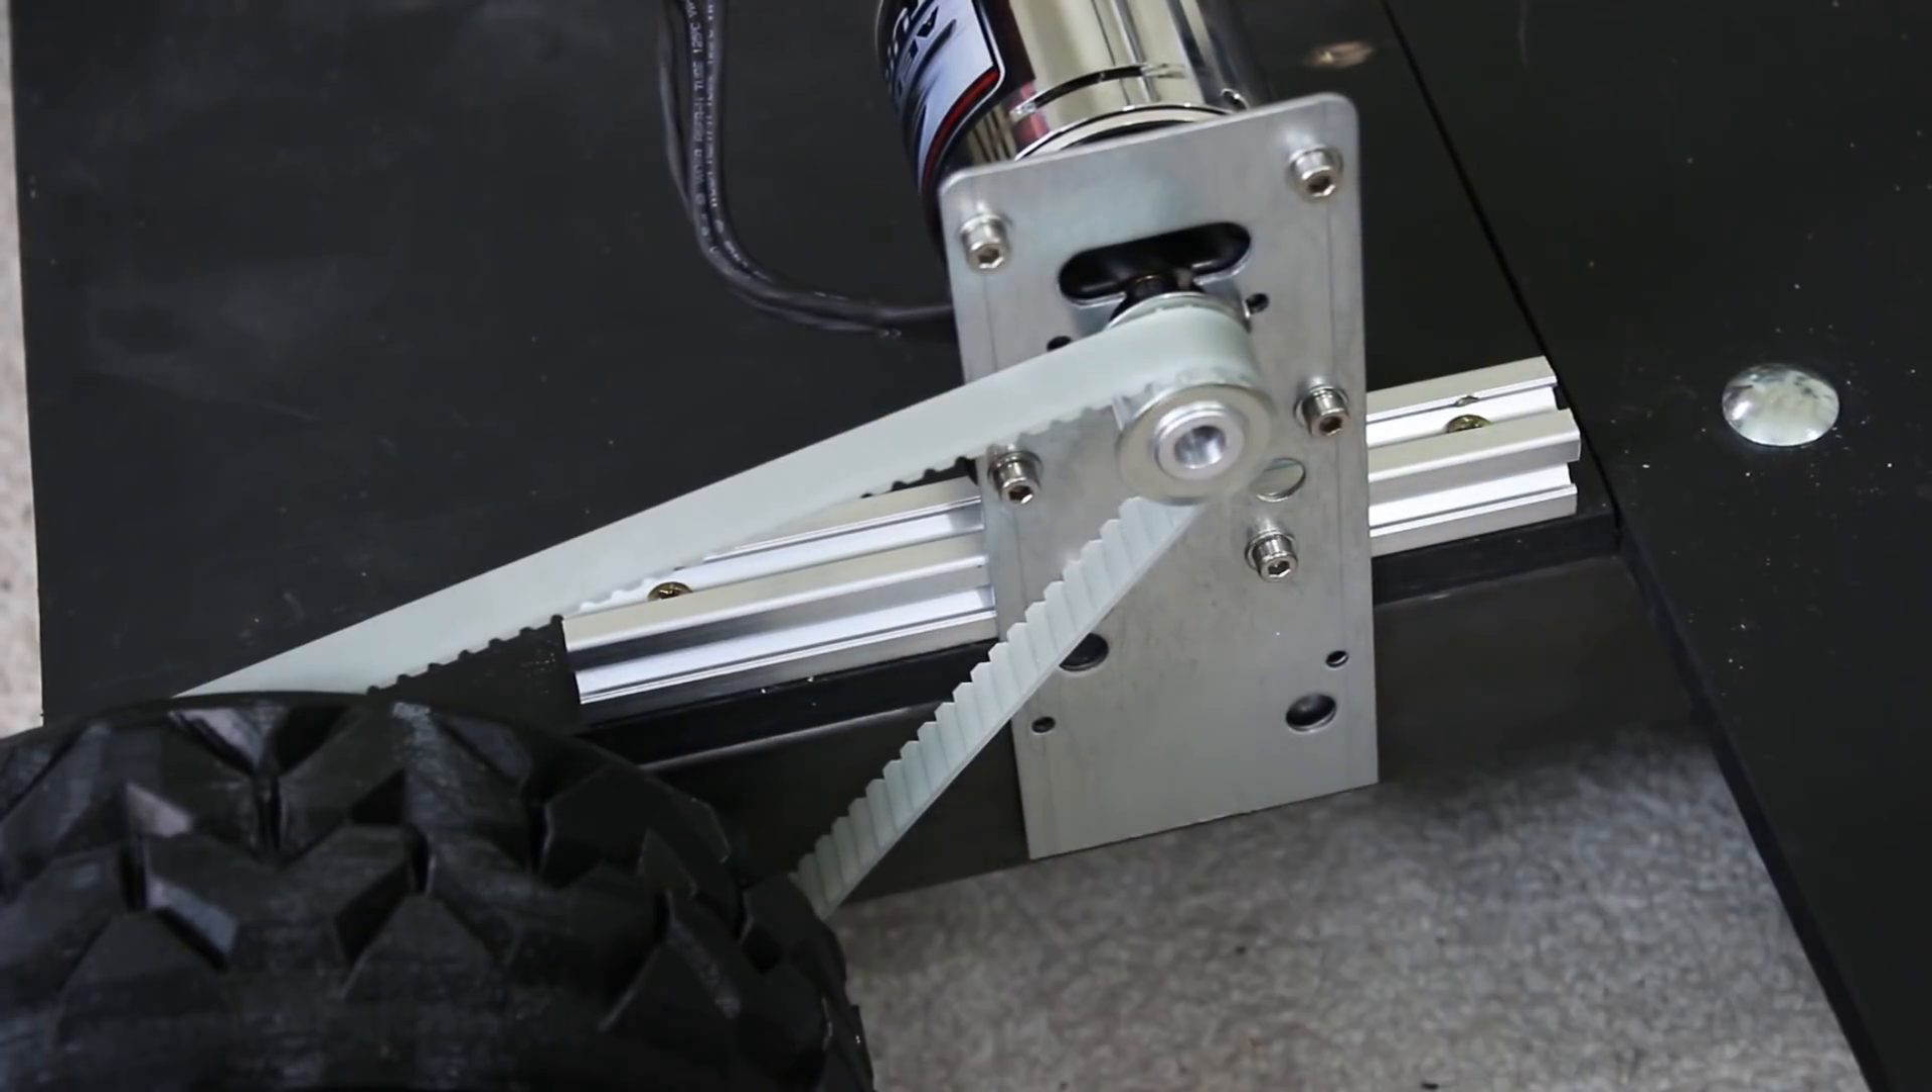I've mounted those brackets on some 2020 extrusion with some t-nuts so I can tension the belt up.